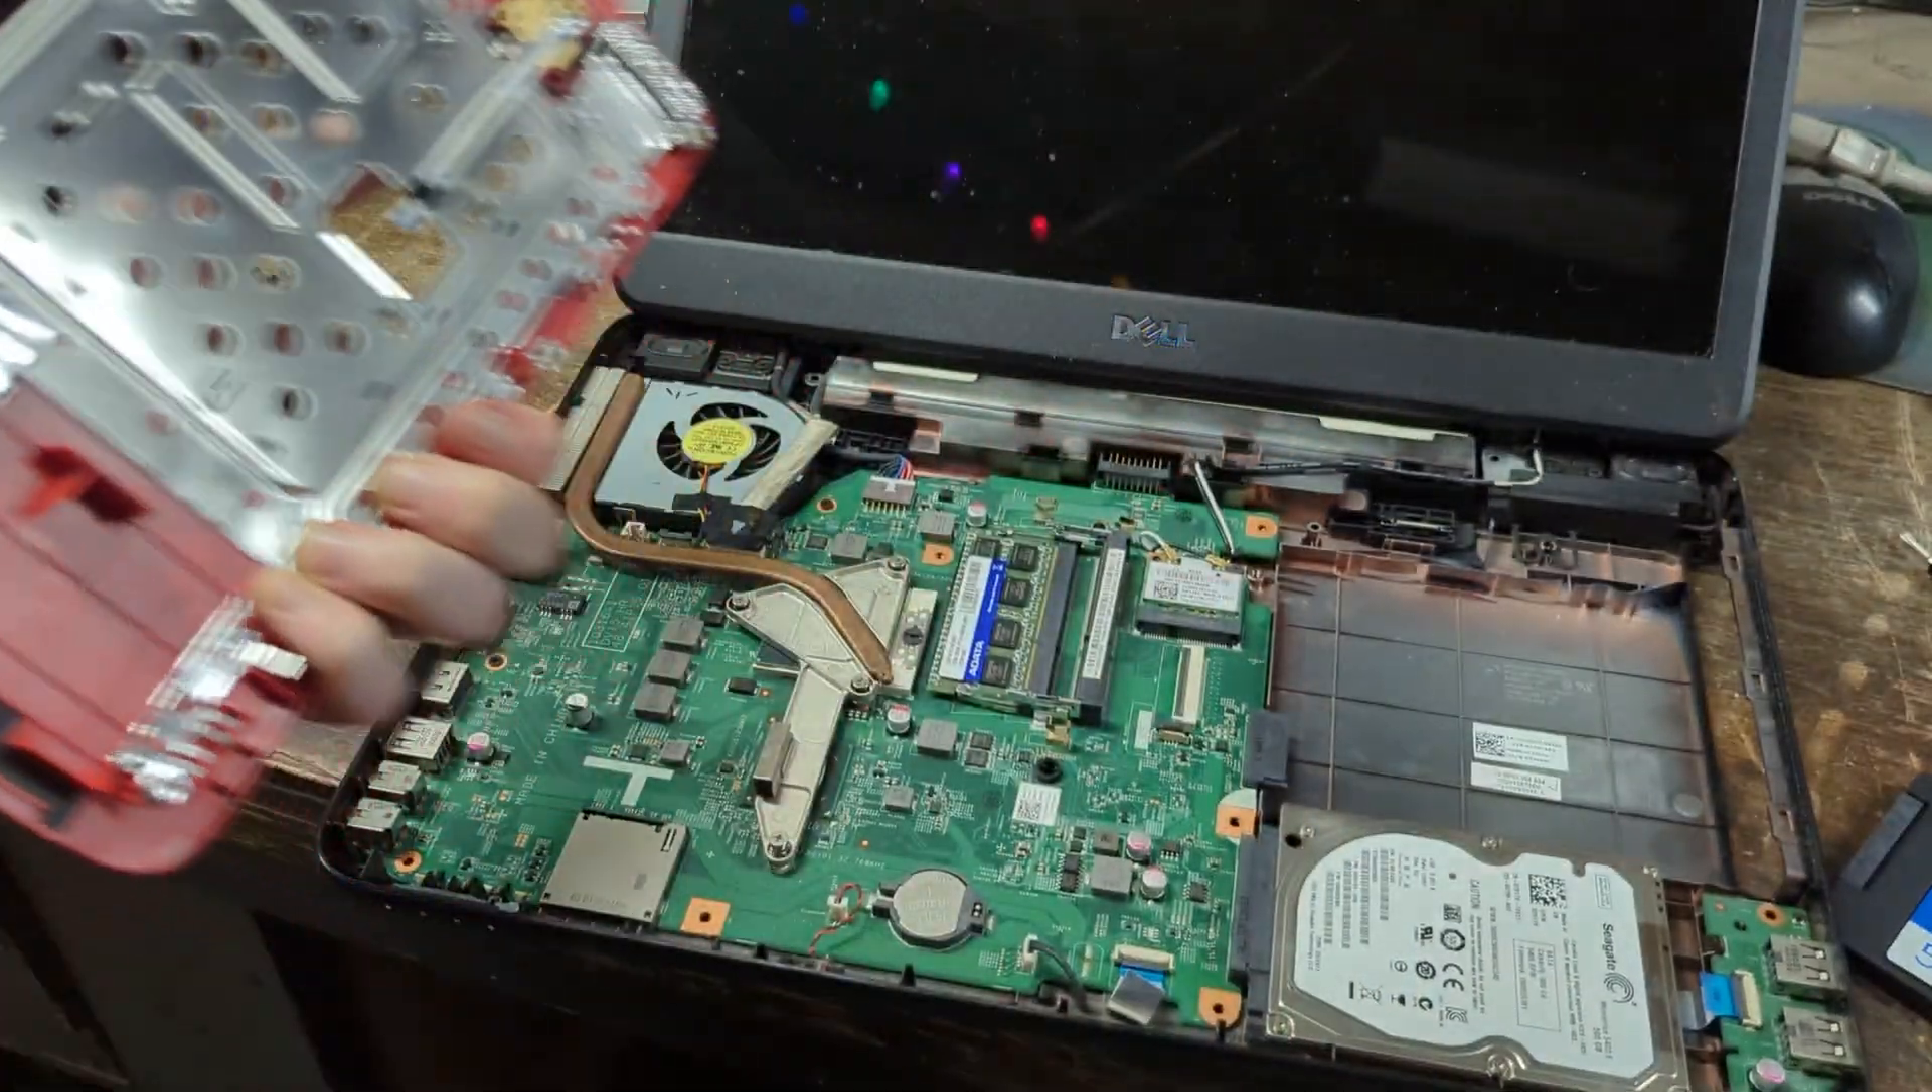But now you got the top panel off and we have access to the drive.